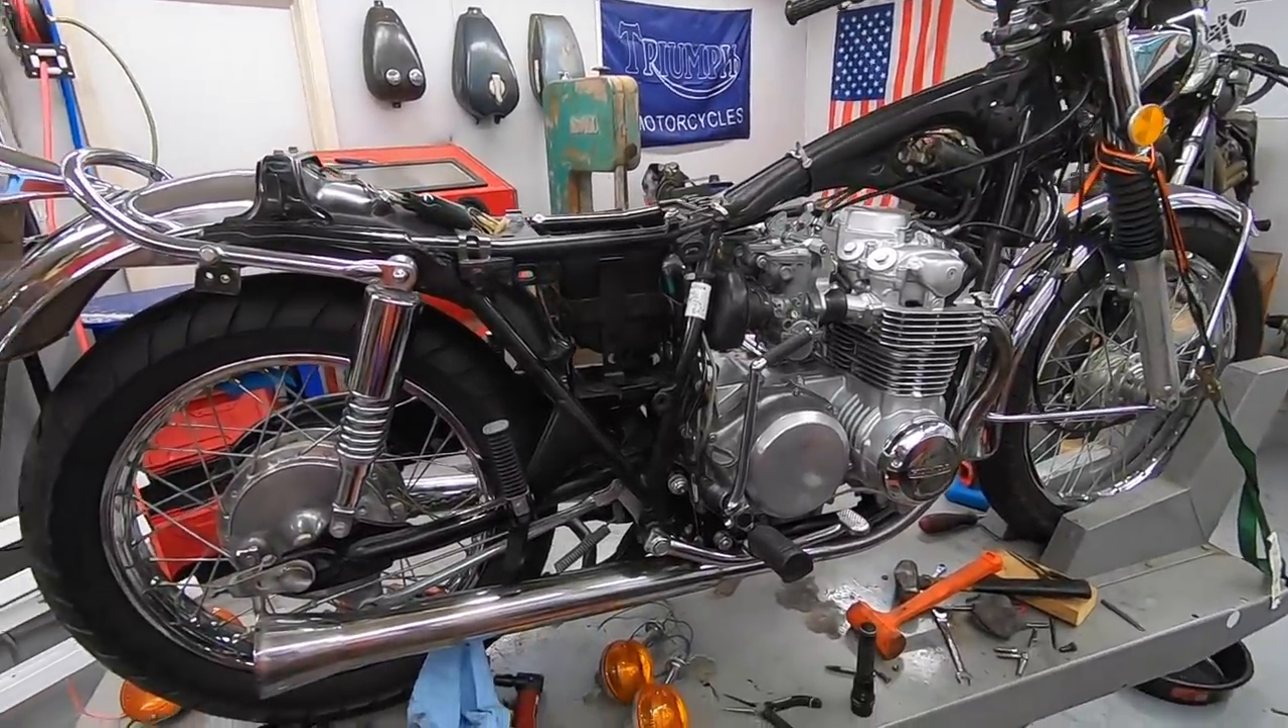You can see i have the exhaust on the bike.